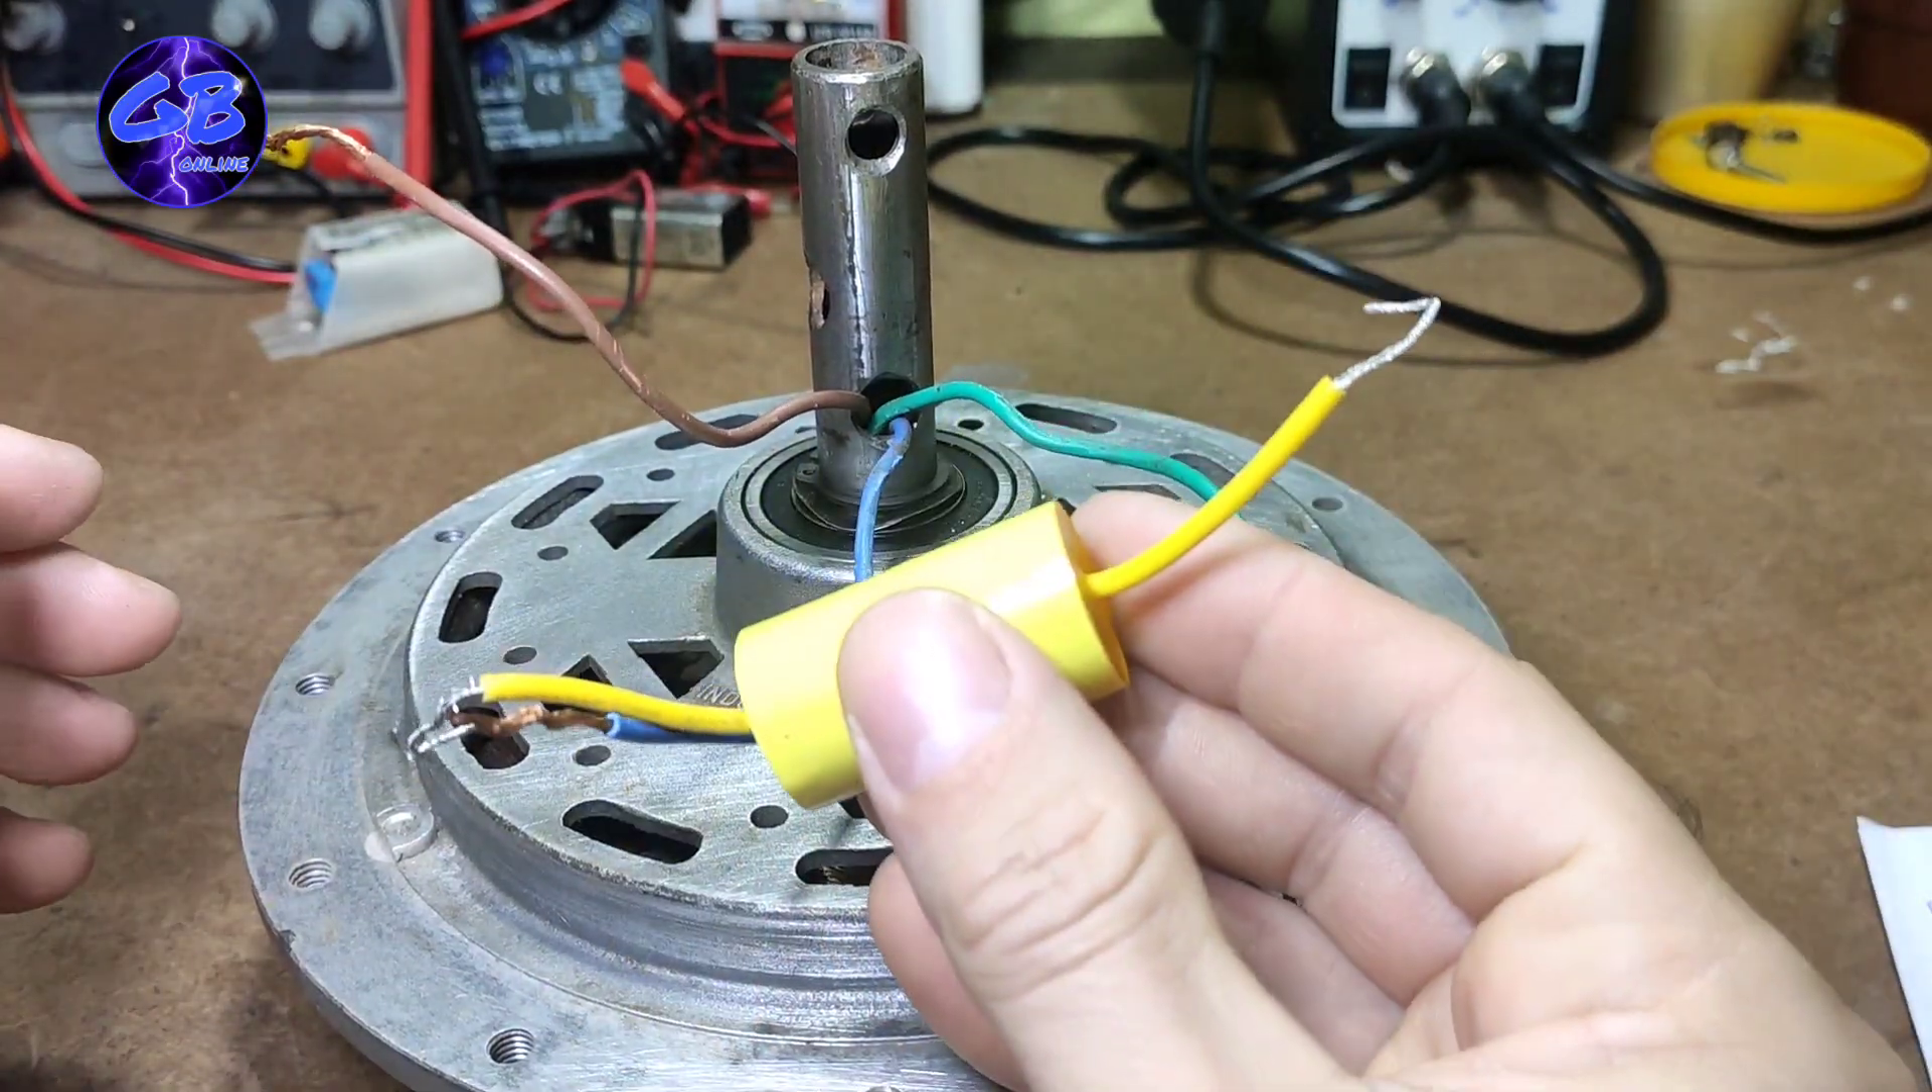Lo único que nos faltaría es conectar el capacitor.